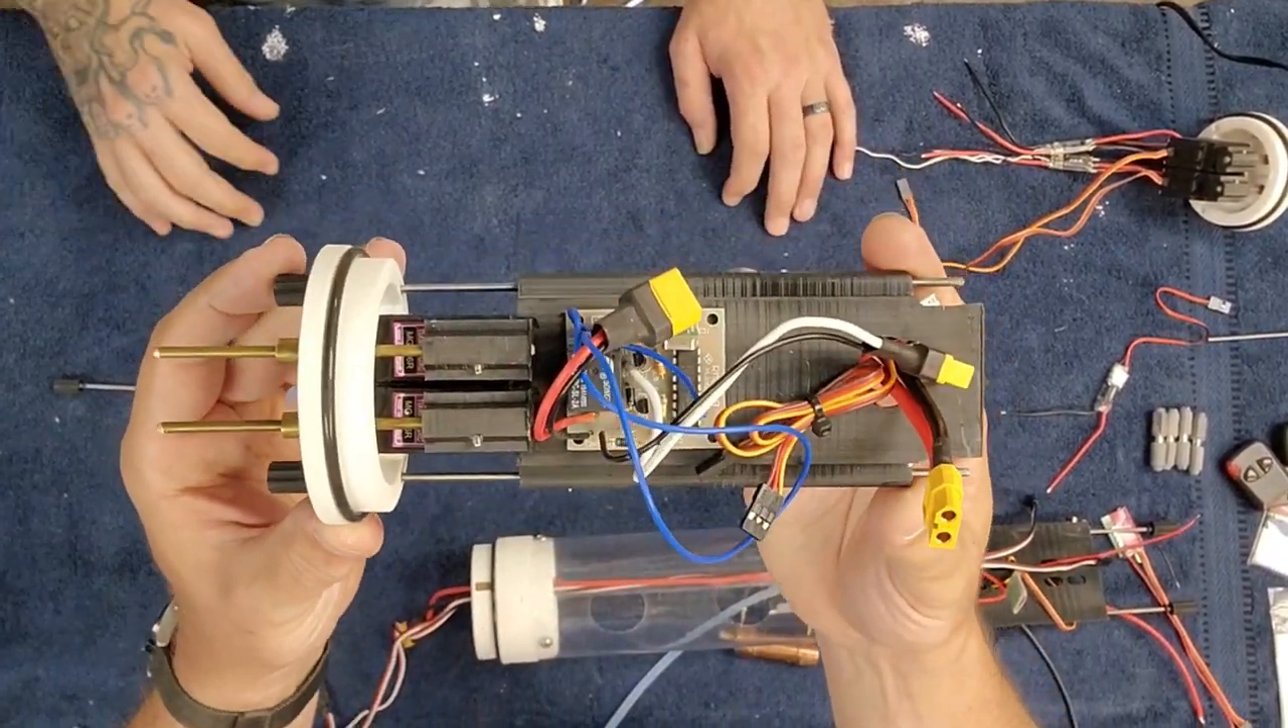Alright, this is what the assembled battery section kind of looks like.